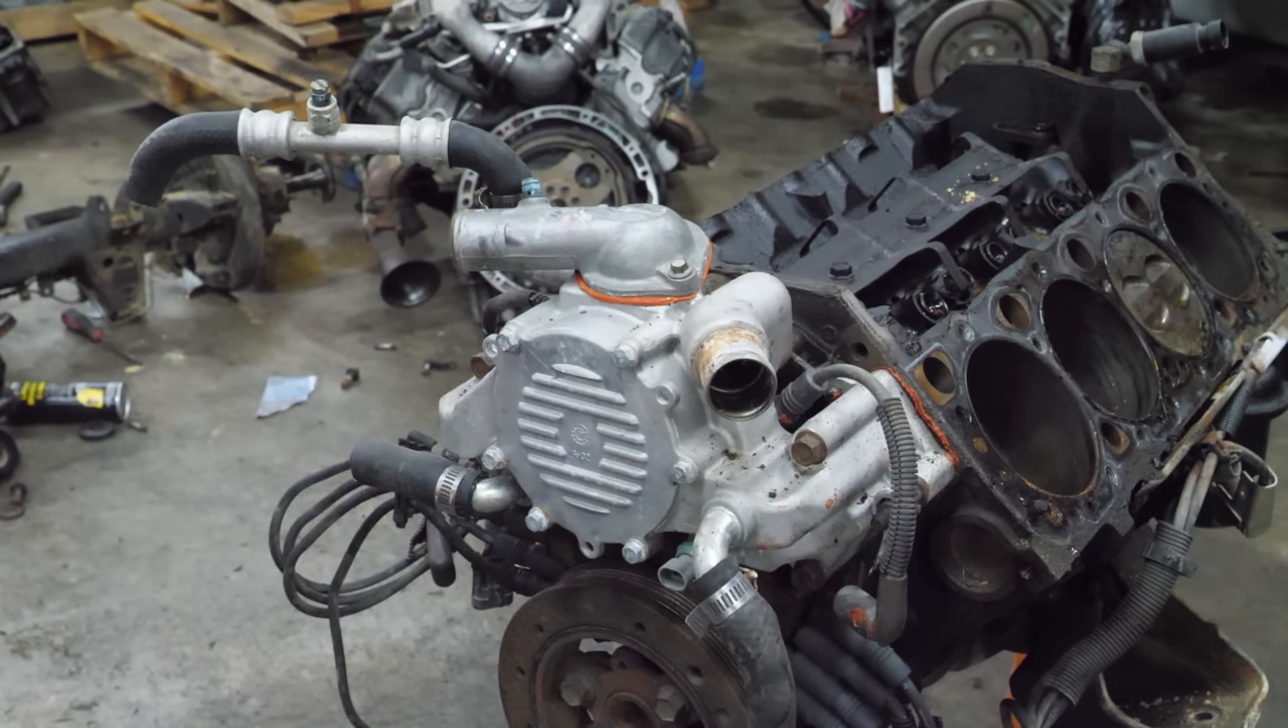Now that the heads are off, it's time to address the water pump.